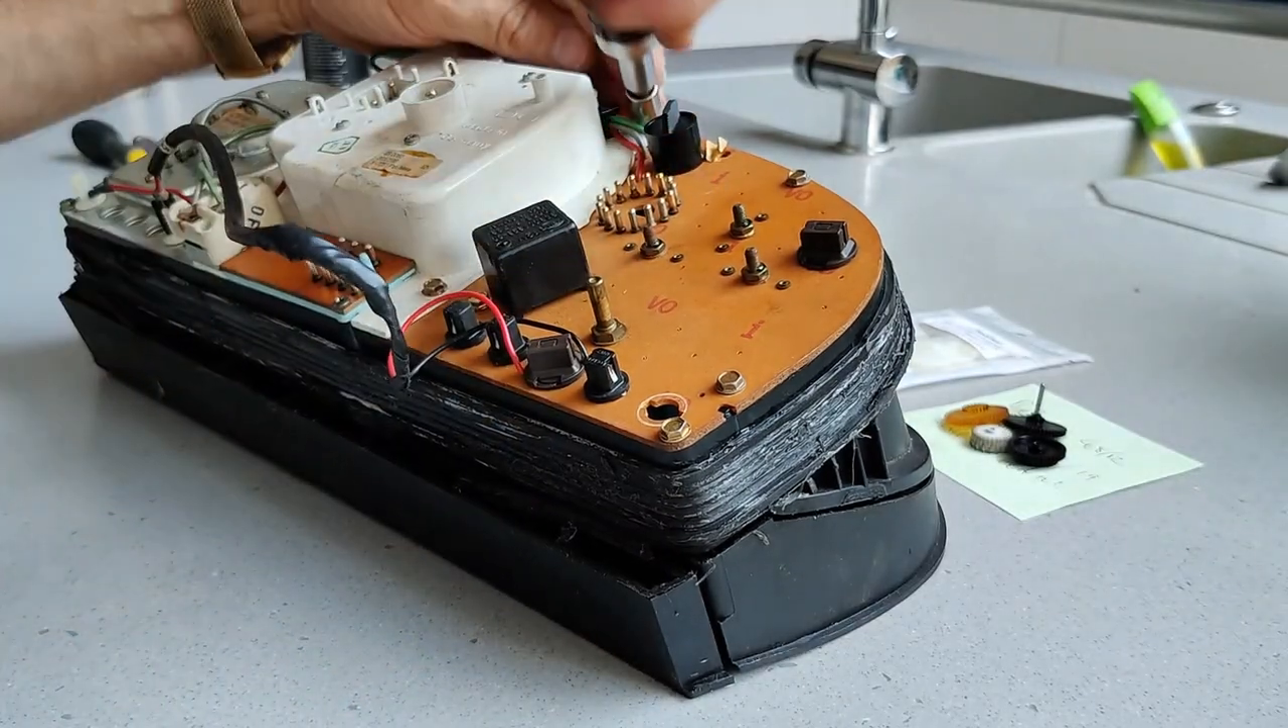Okay so here's the cluster out.